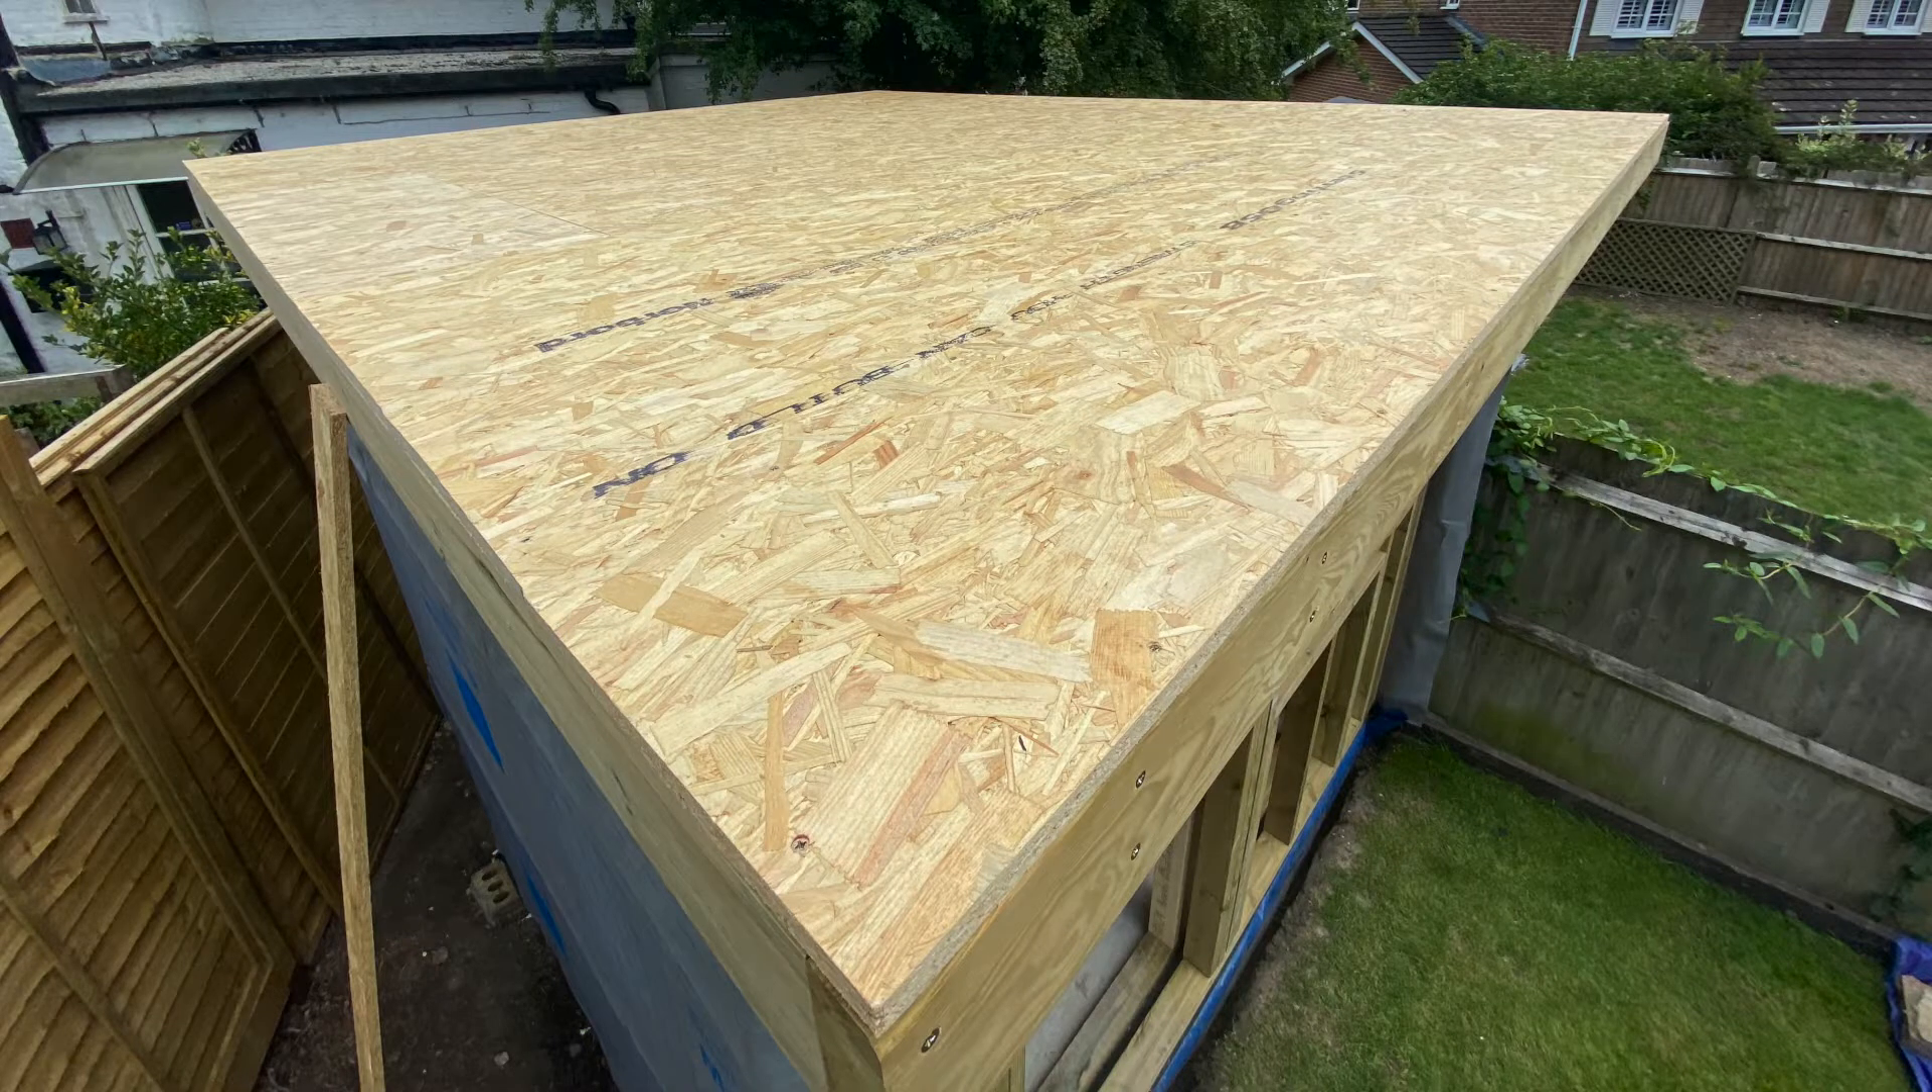There's the OSB sheeting on board and the roof structure finally completed.